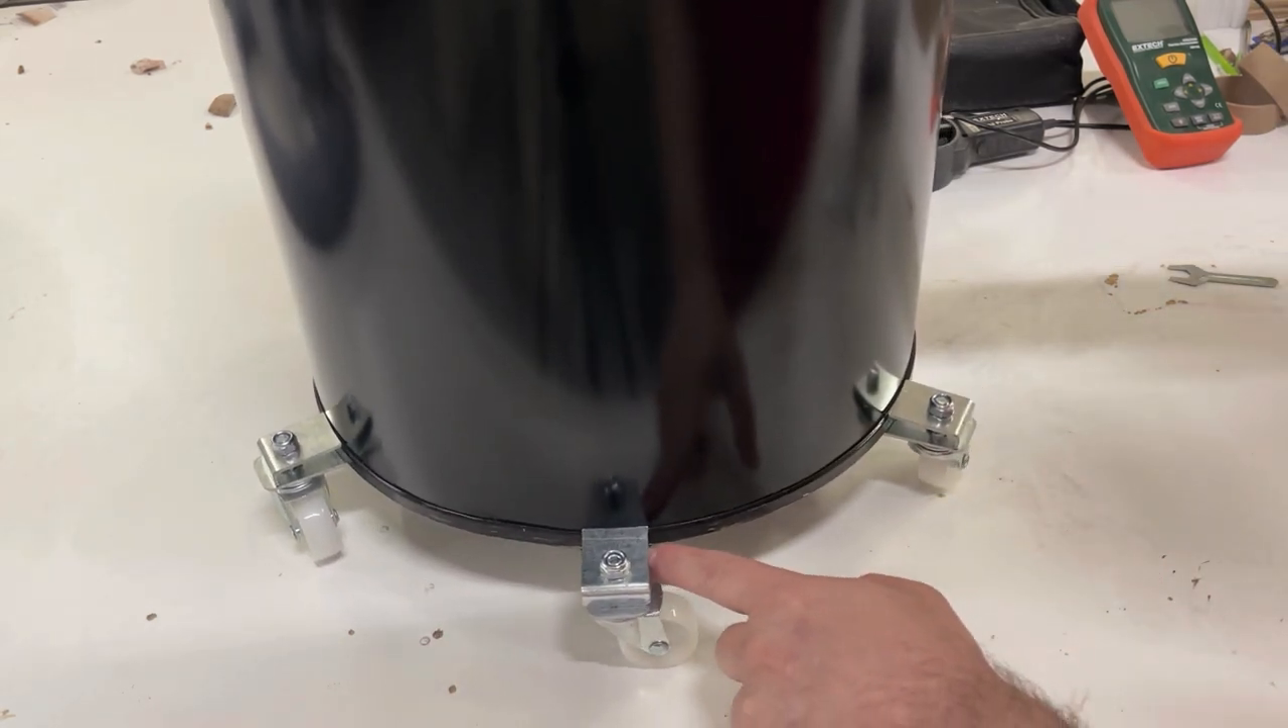And you'll see how that bracket goes over that lip.